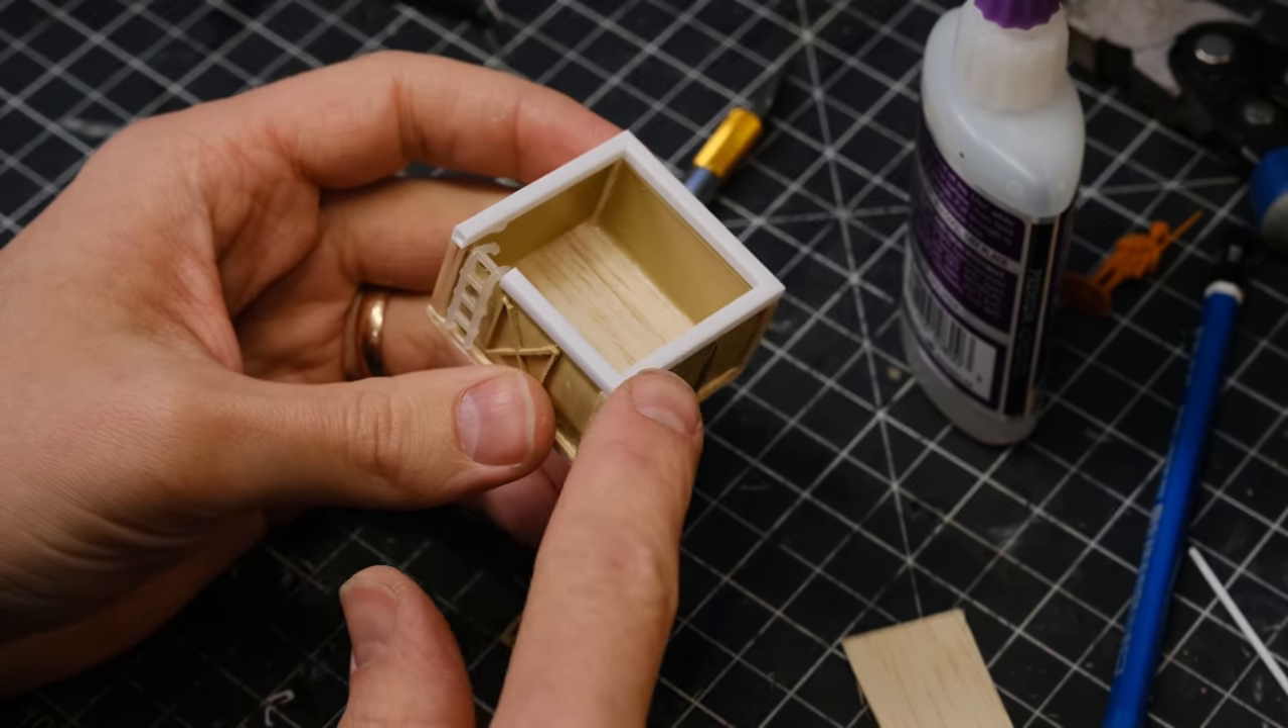I used a piece of plastic canvas as a stepladder, and I framed the top of the basket with some square styrene.